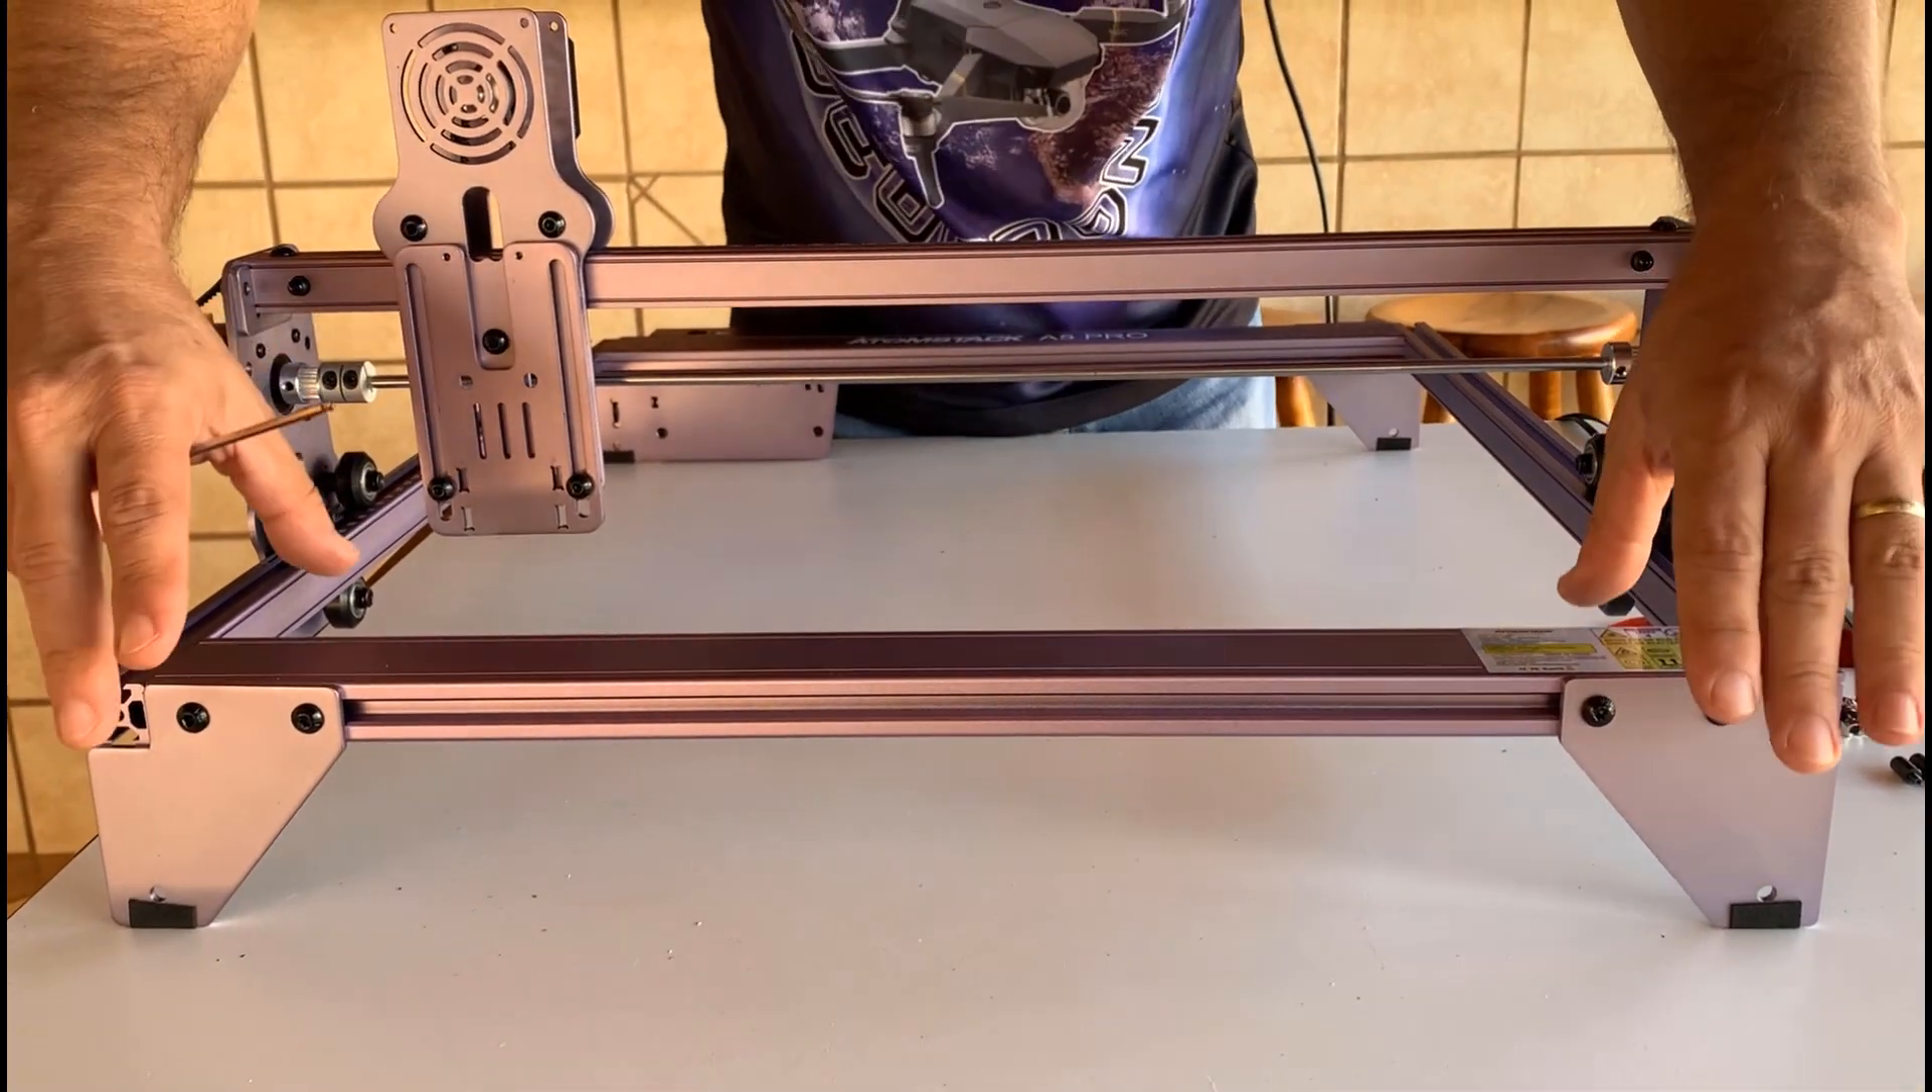Bom. Já coloquei aqui então os pezinhos.